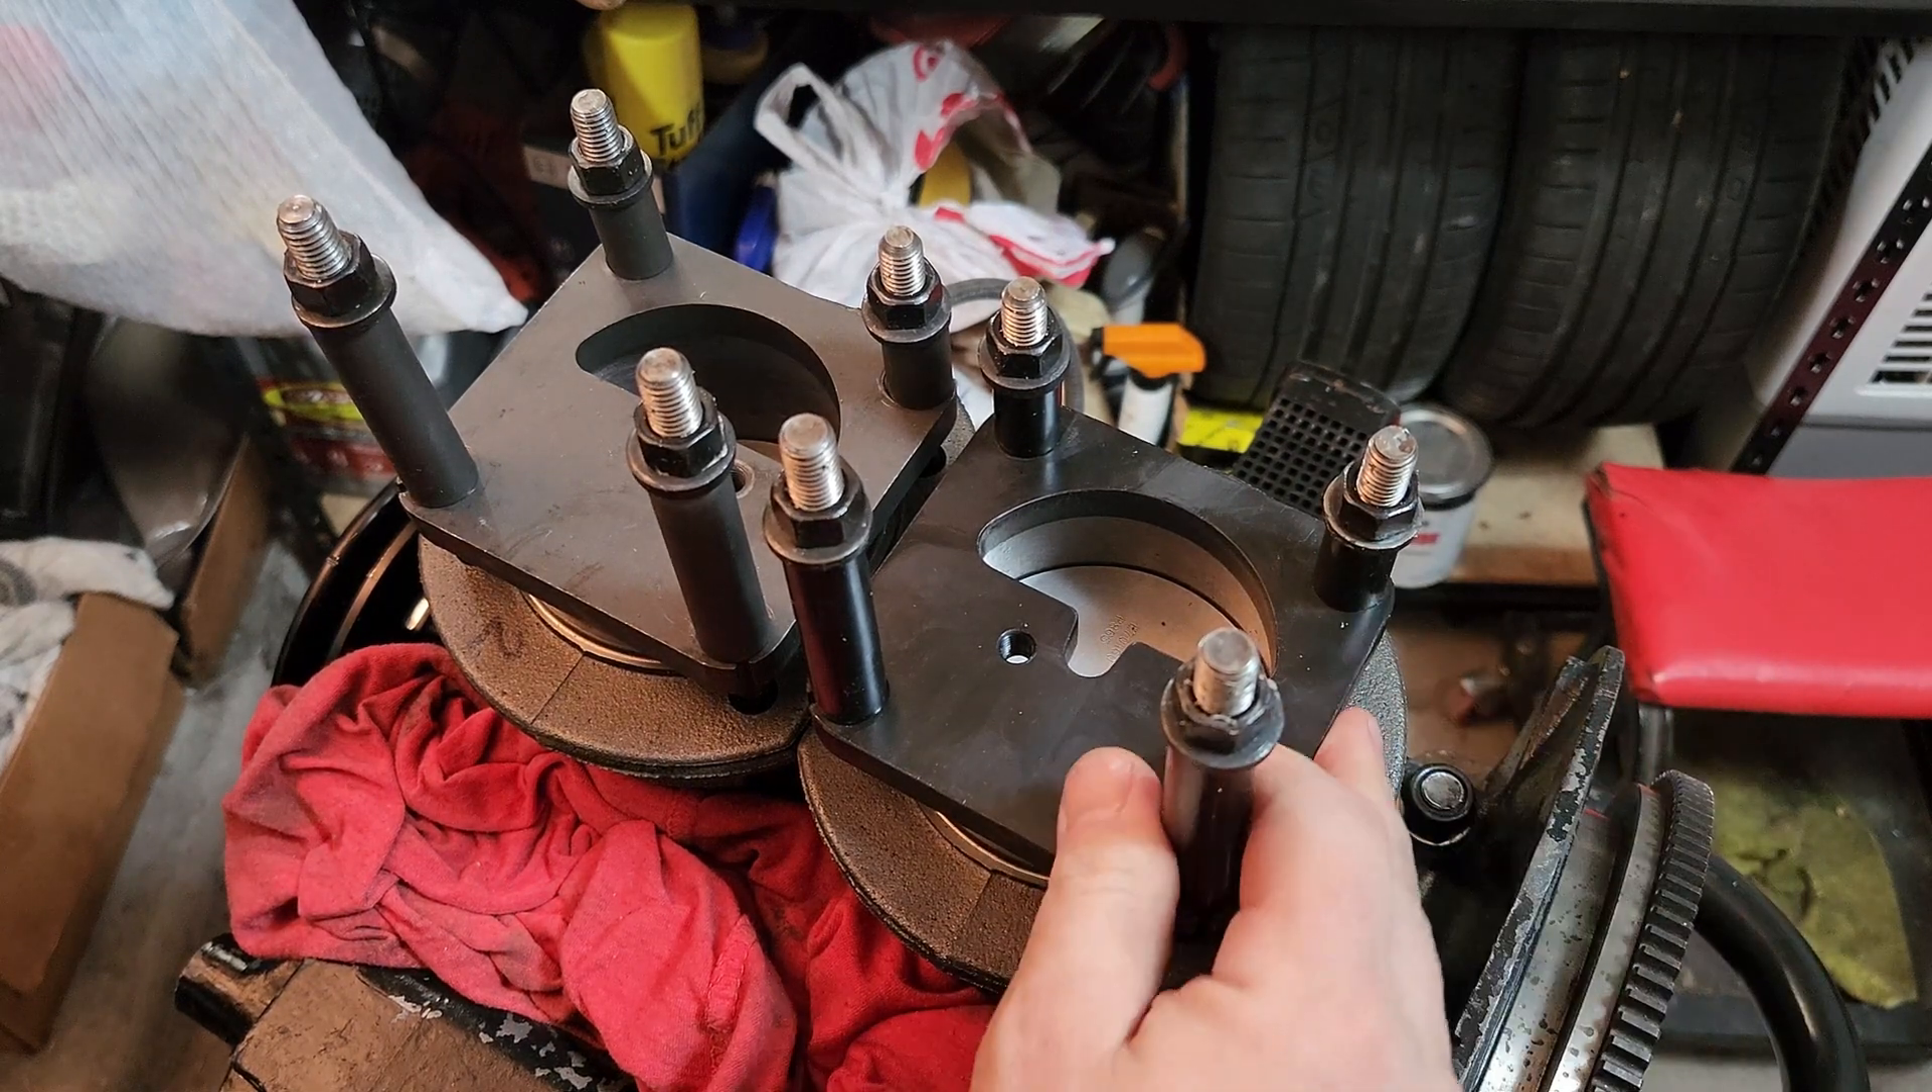All right guys, so I got the deck height tools installed here. I got a couple of them.